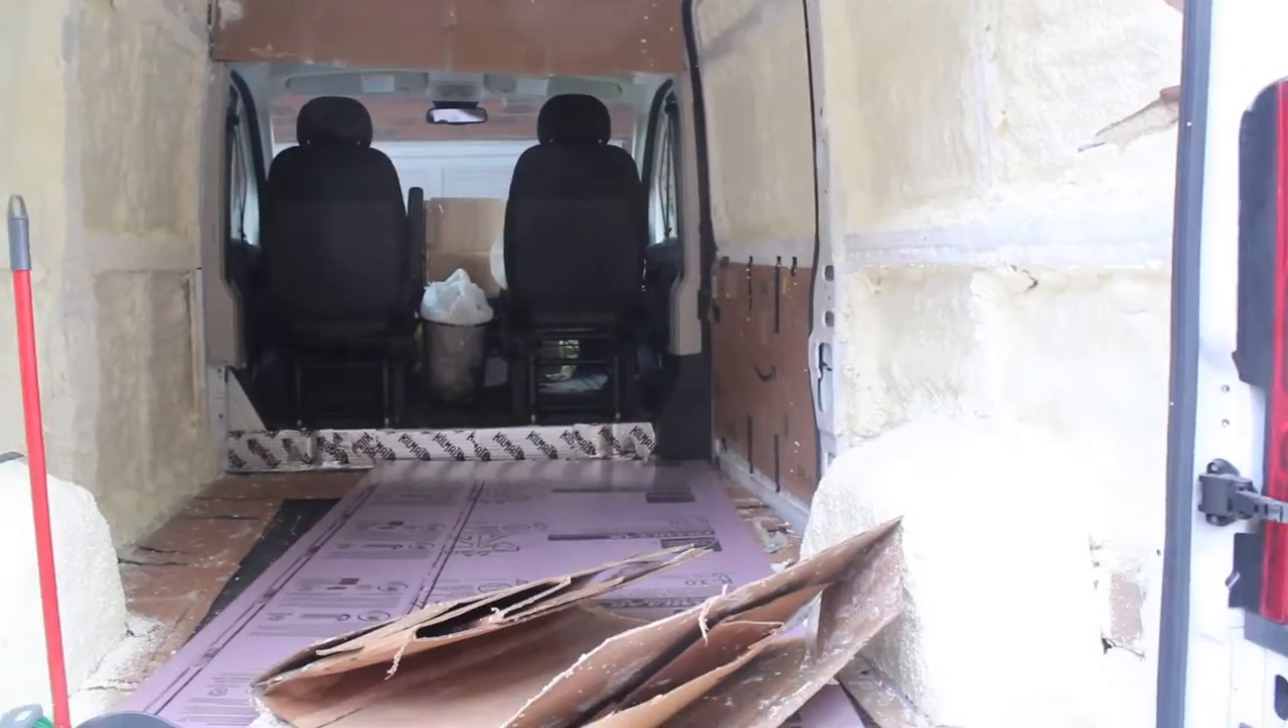We already started on putting down the foam on the bottom.